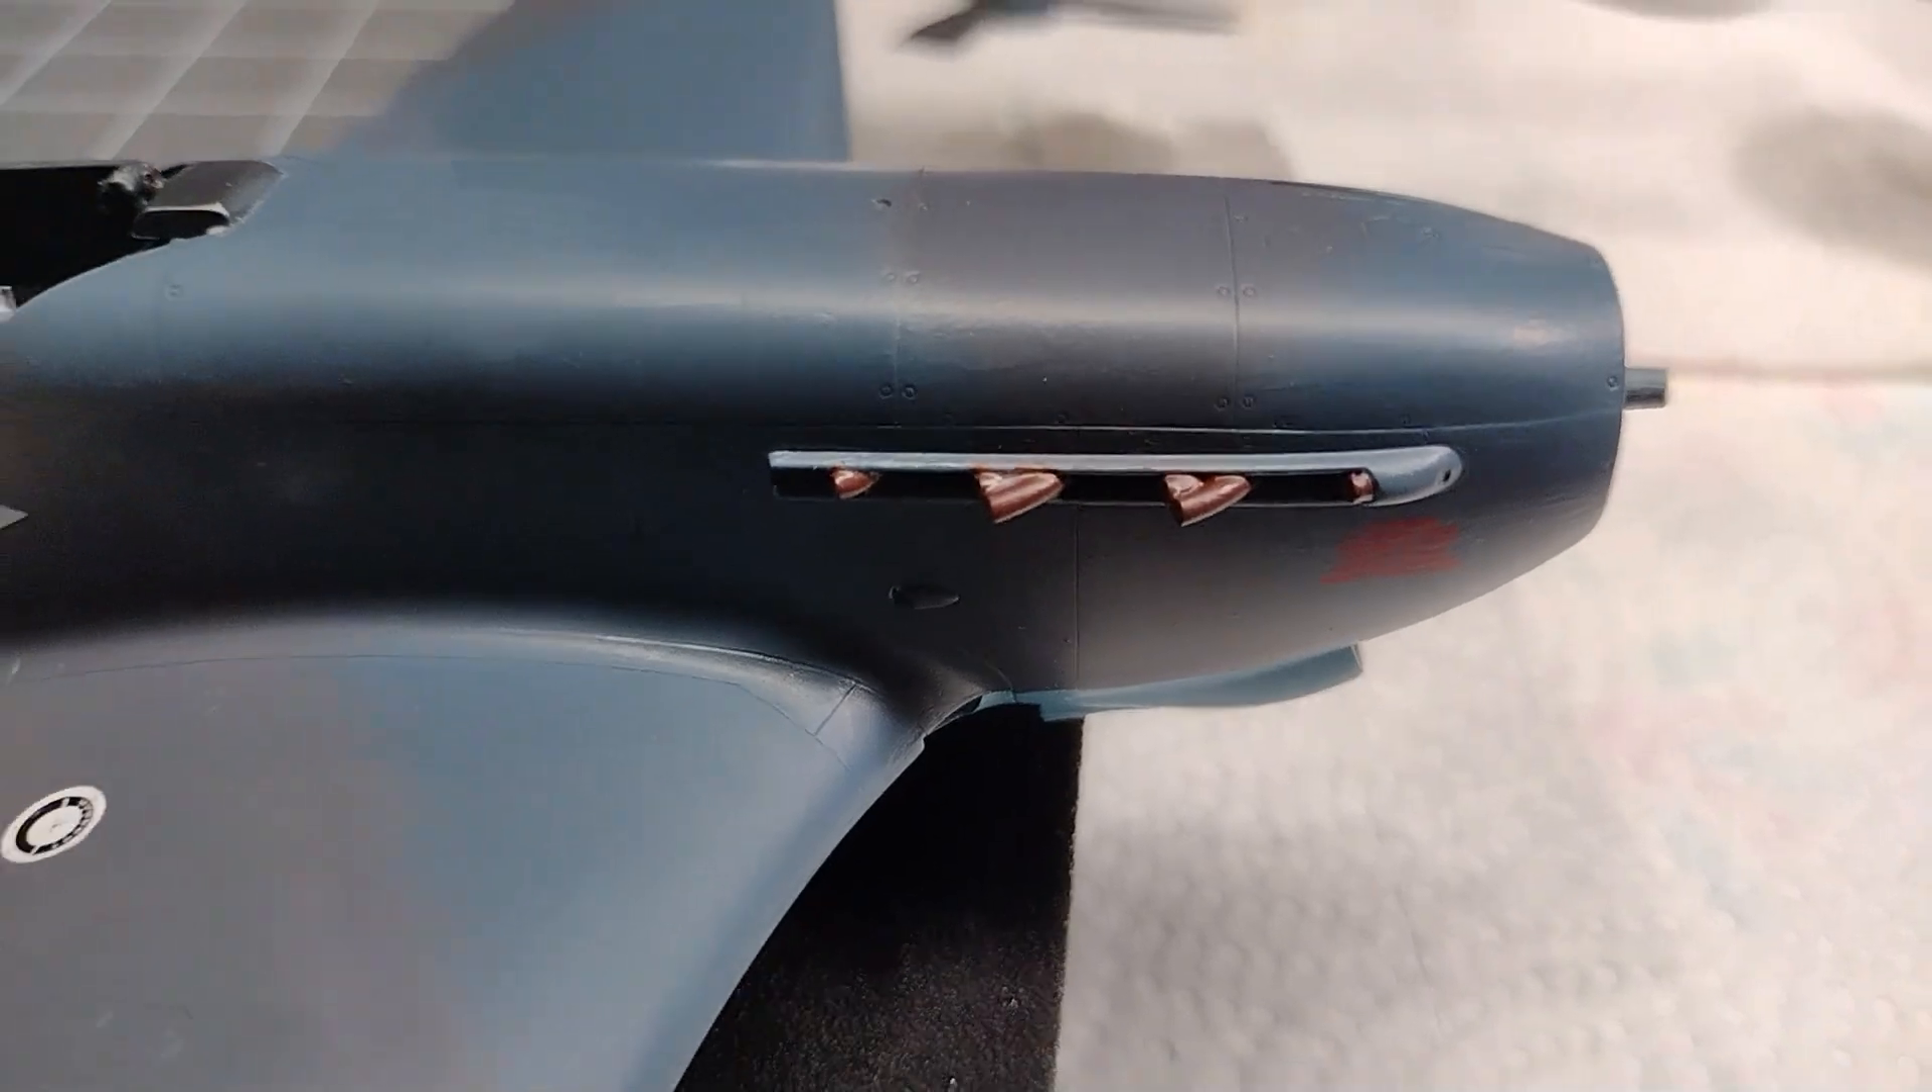I have the exhaust put on there and painted.